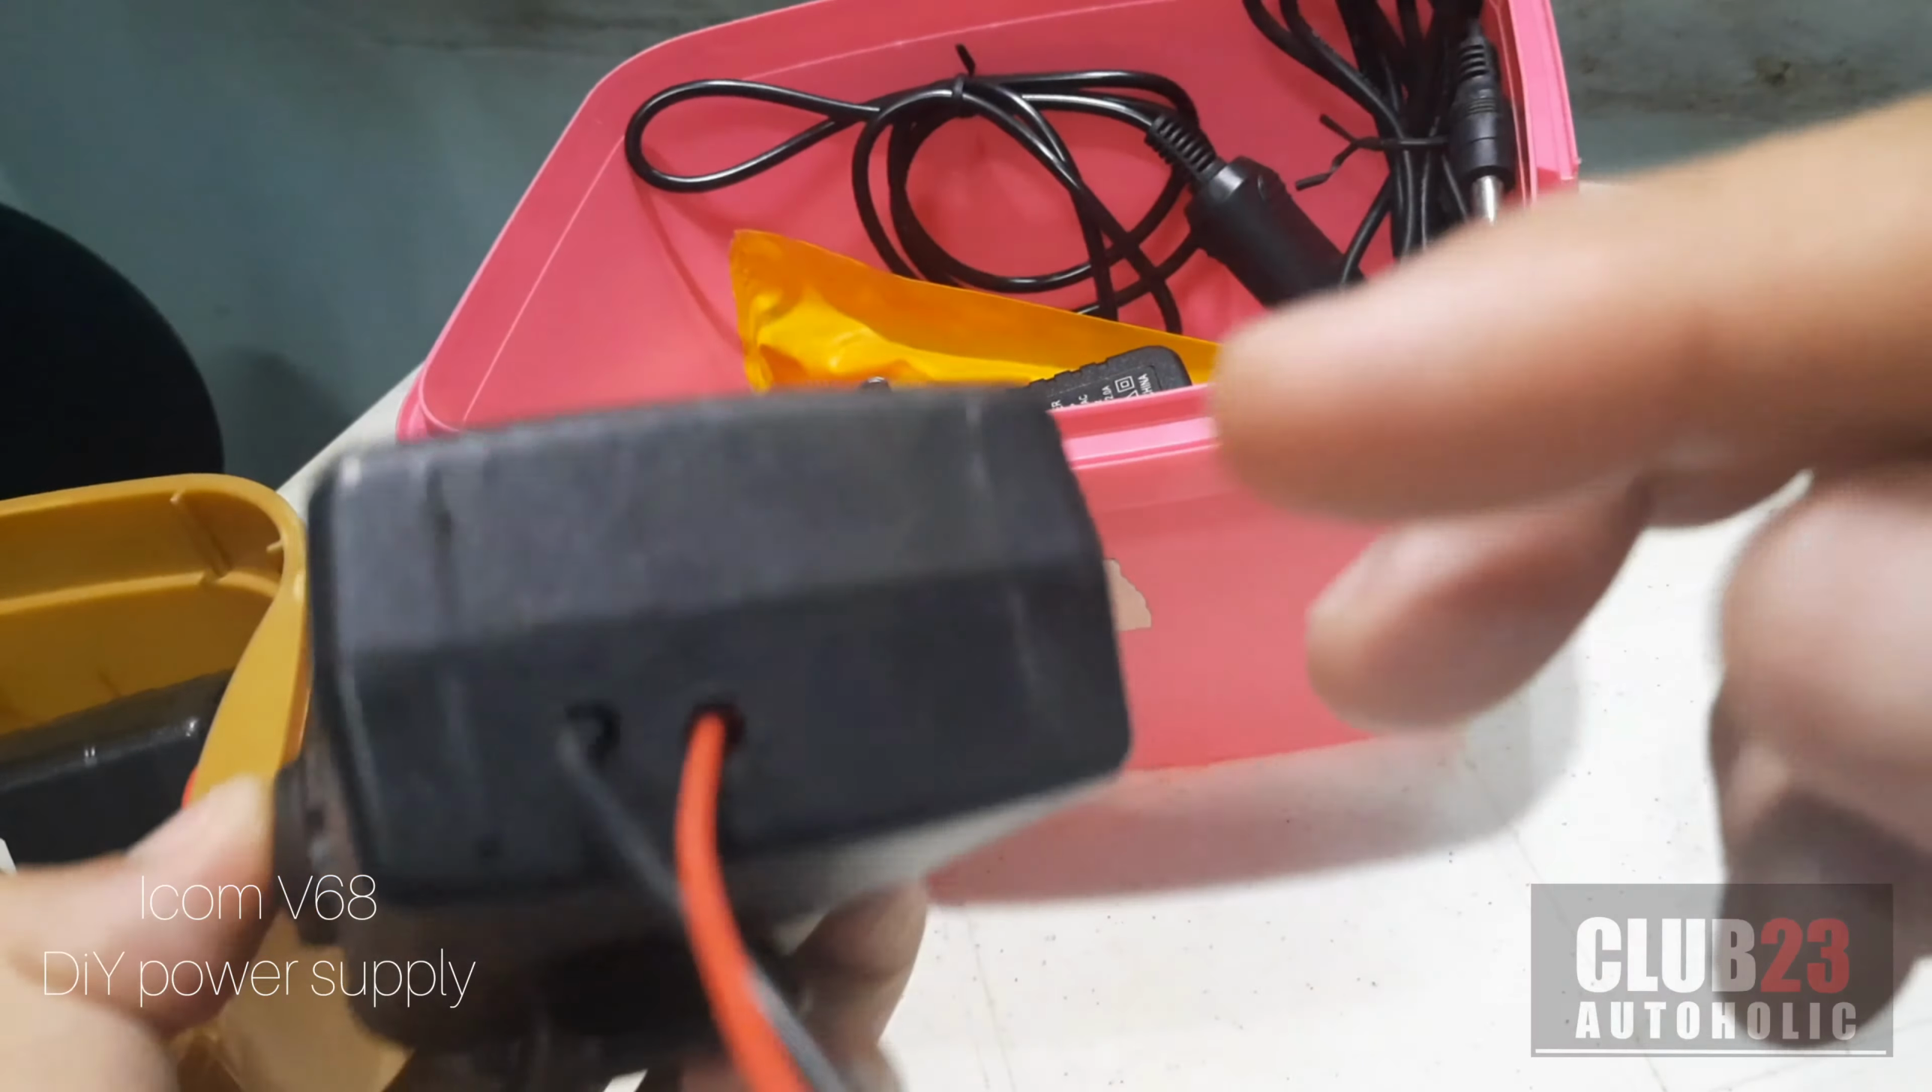Nagbutas ako dito Para pumasok yung wire All throughout Doon sa battery pack.